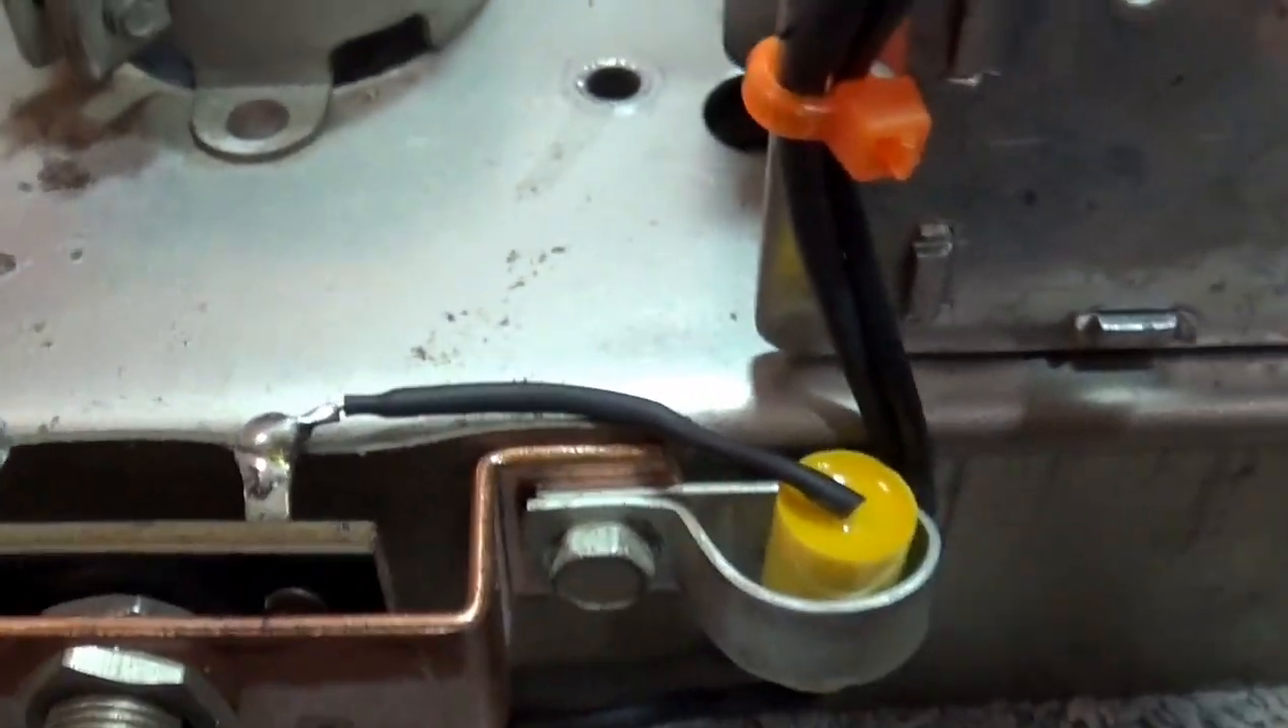So, here's the 0 .003 capacitor, and you'll see I've got it connected right here.